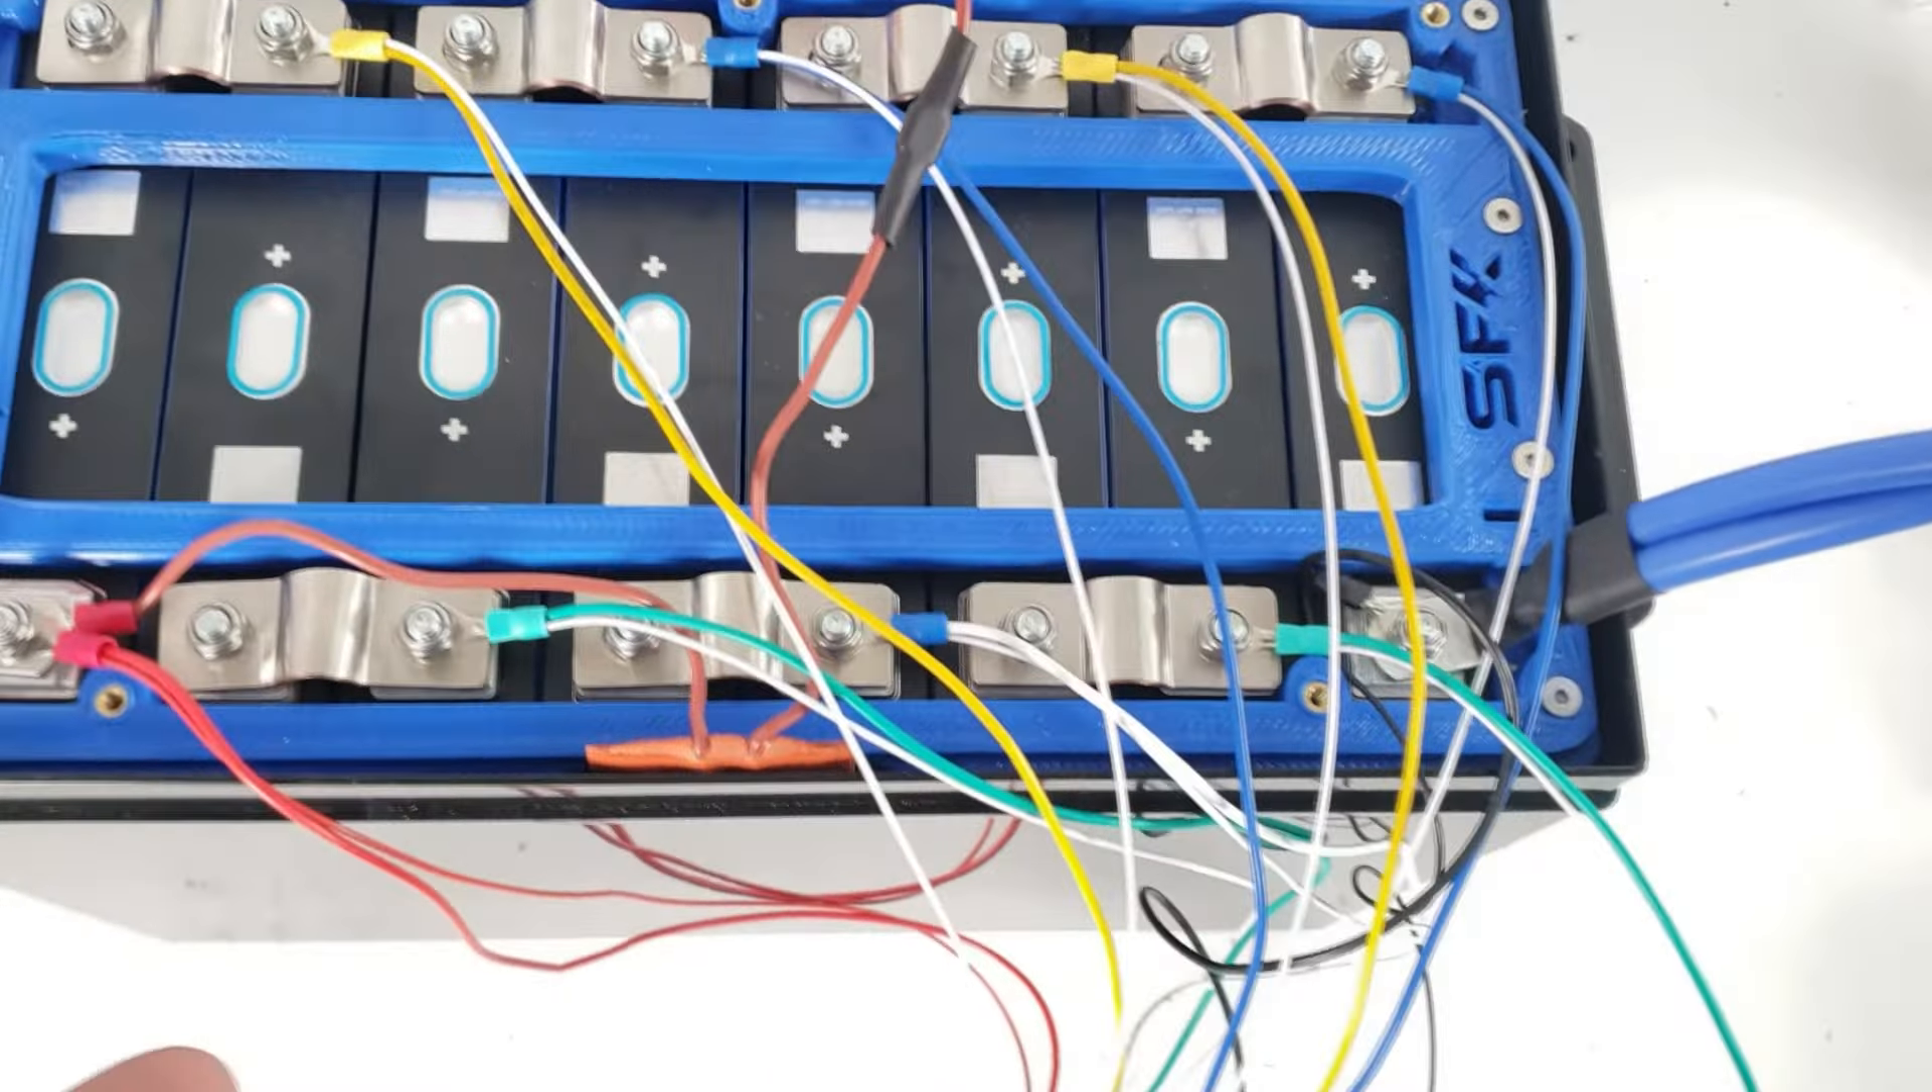So, we went ahead and wired up all of our BMS and active balancer wires.